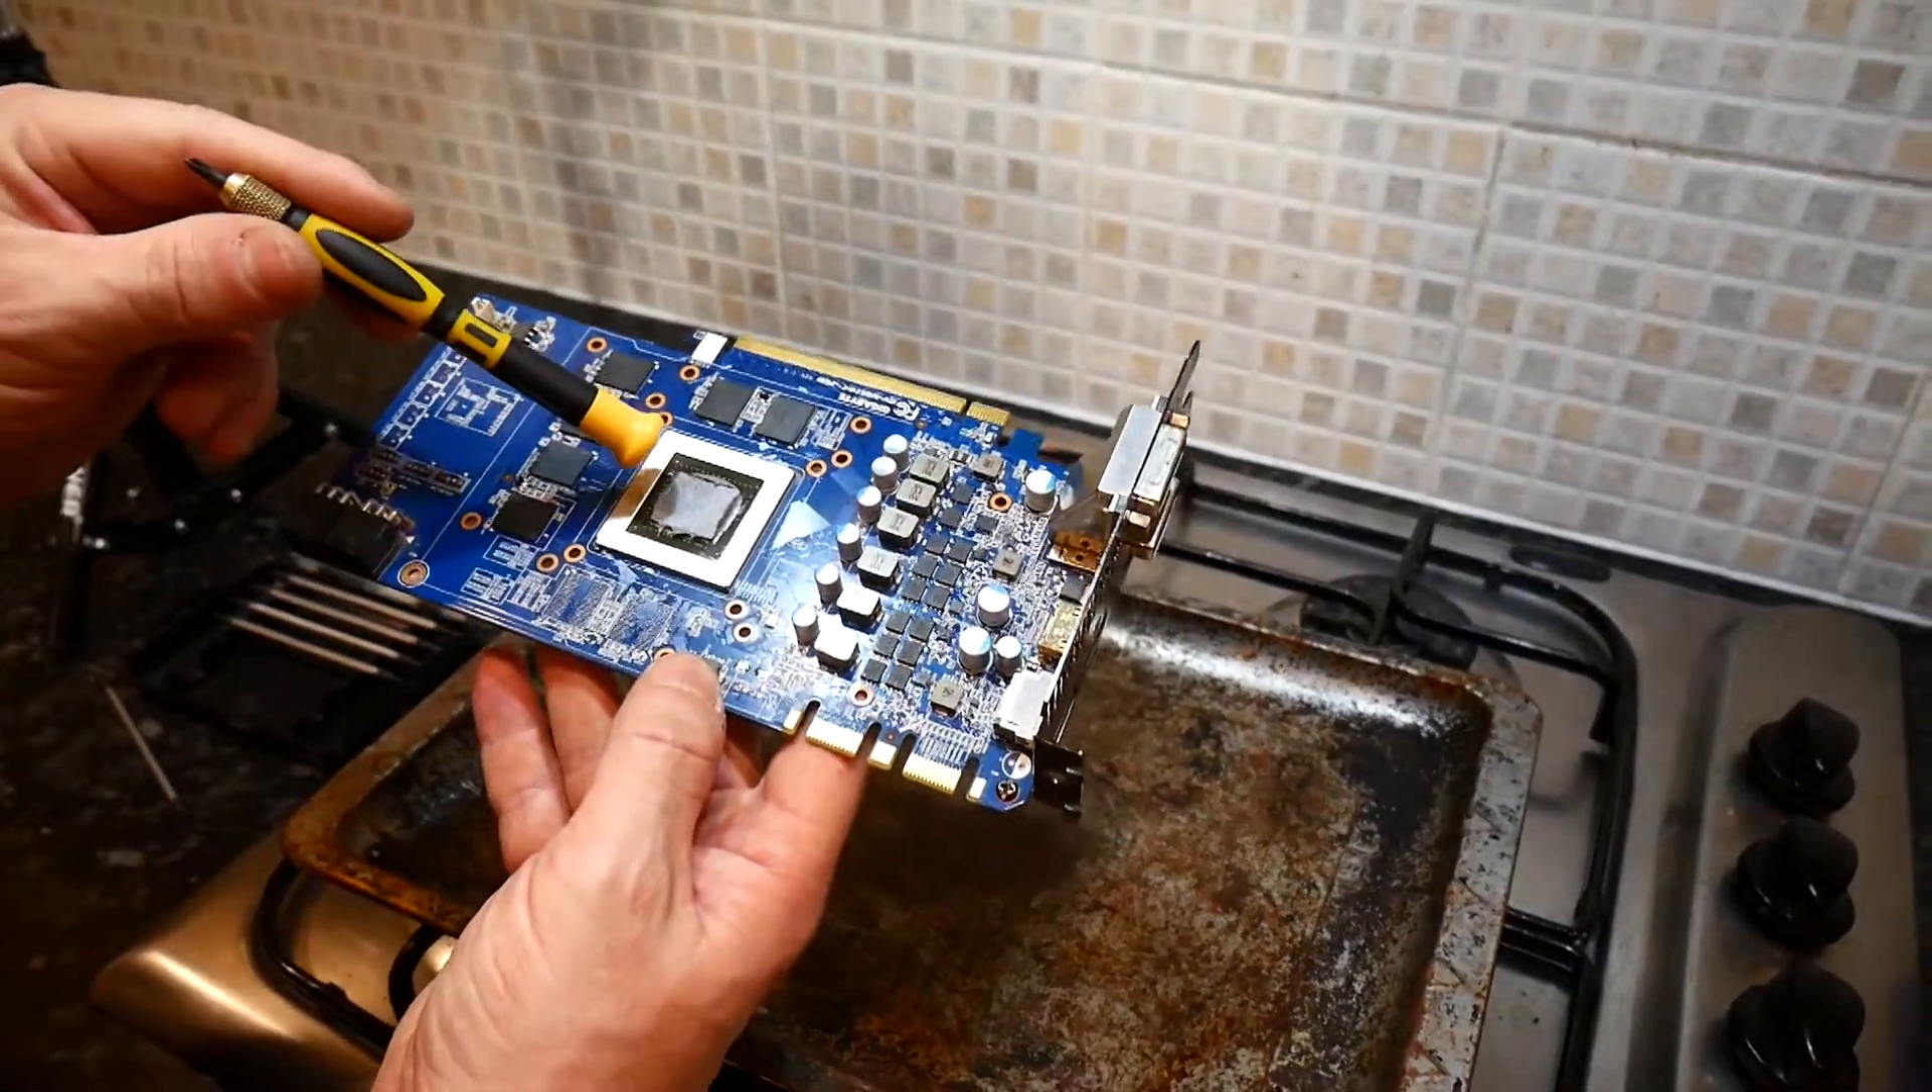So, there's our bare graphics card, pretty much.